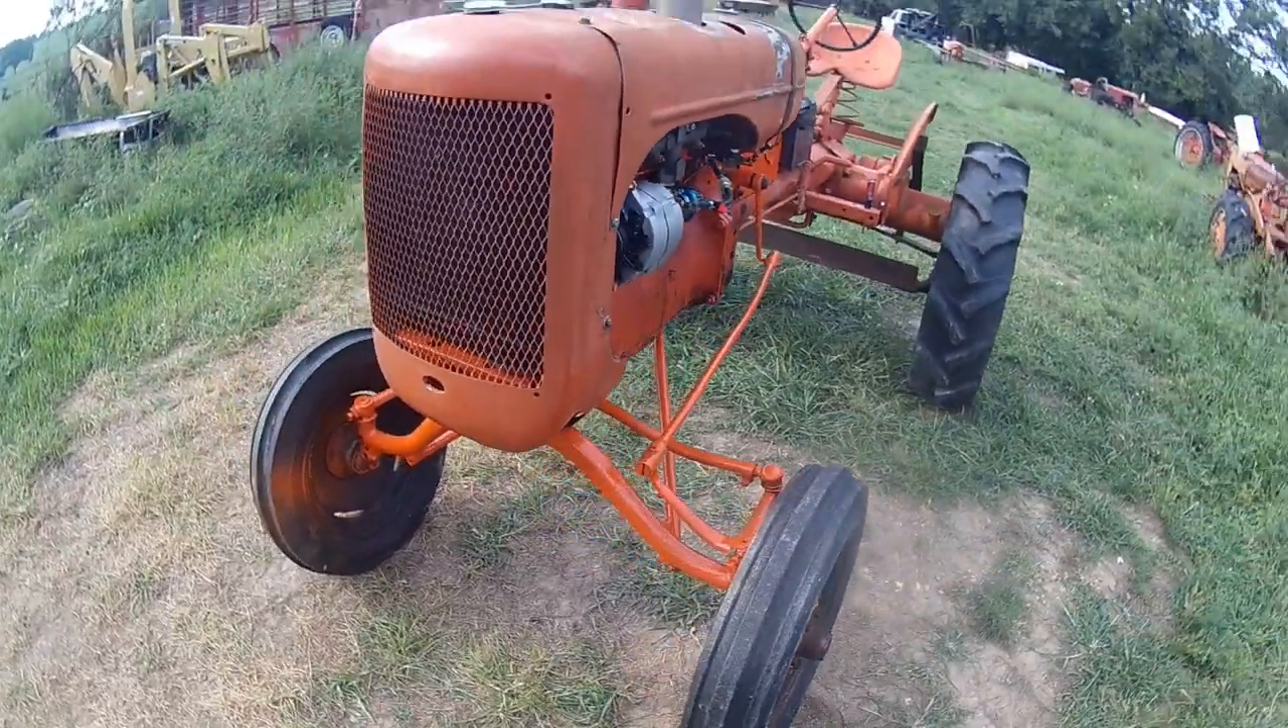So, front end's on. Wide front end now.